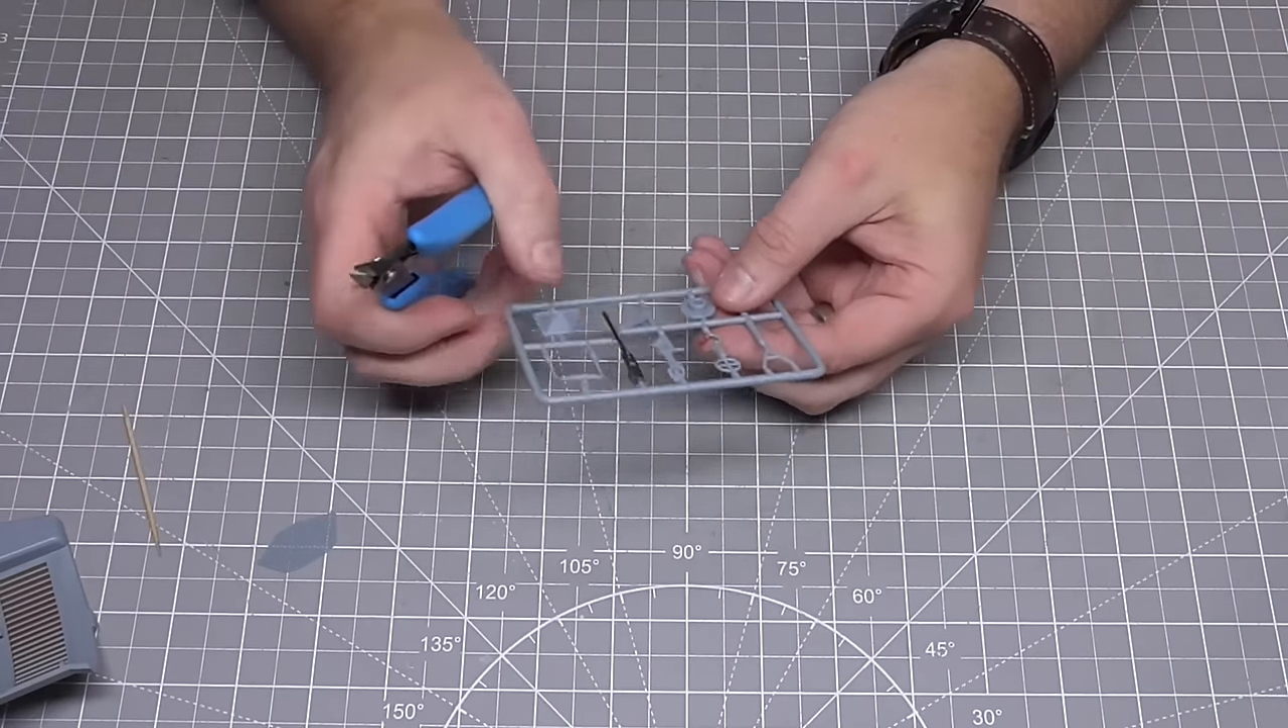We've got one more sprue of stuff to cut off now.